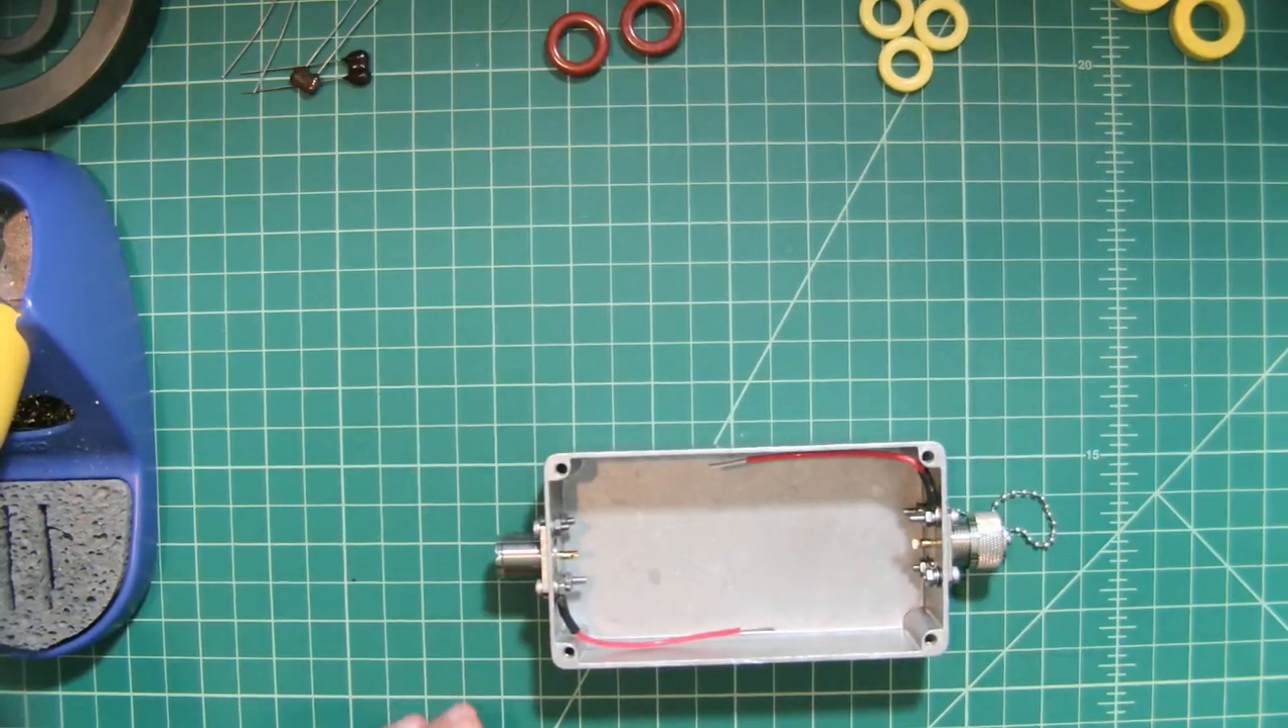But anyhow, we mounted our connectors after drilling the holes.